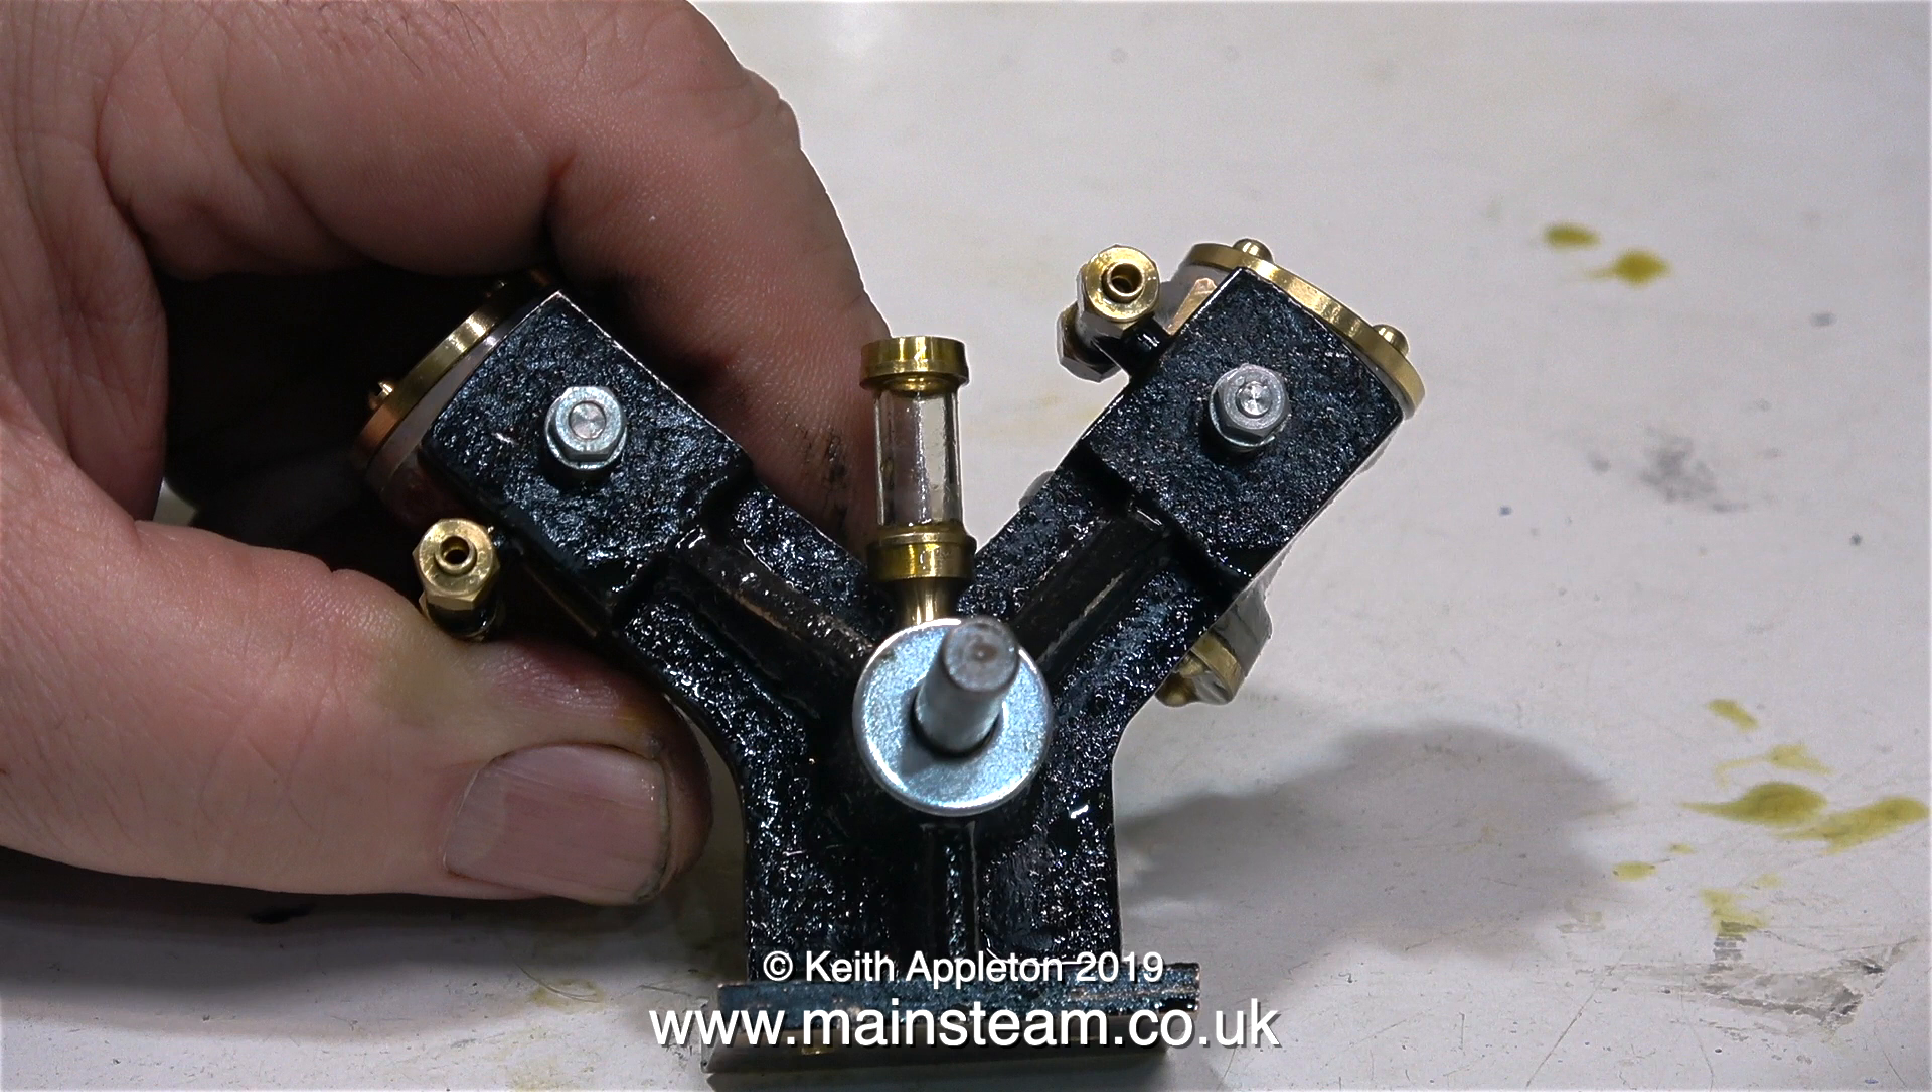I've also fitted a steel washer on the crankshaft between the gunmetal of the main standard and the aluminium of the pulleys because I don't know how good a bearing surface aluminium against gunmetal would be.